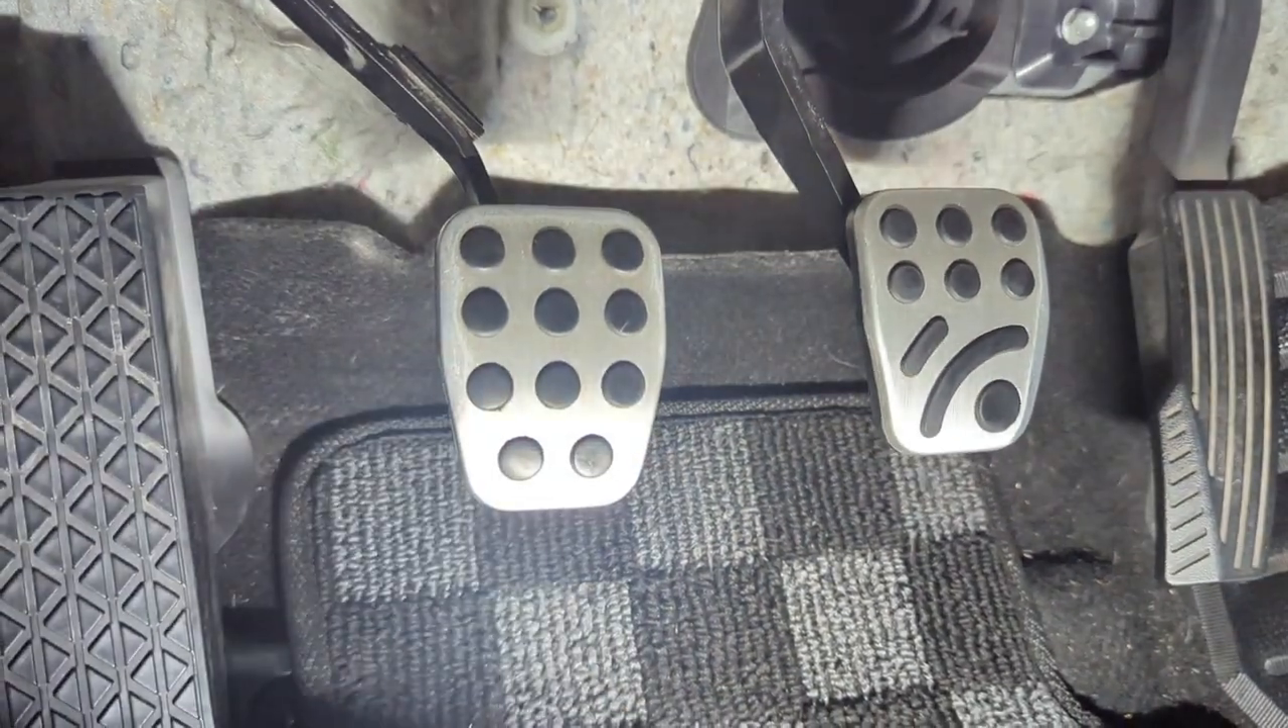Okay, we have the two pedals installed now.